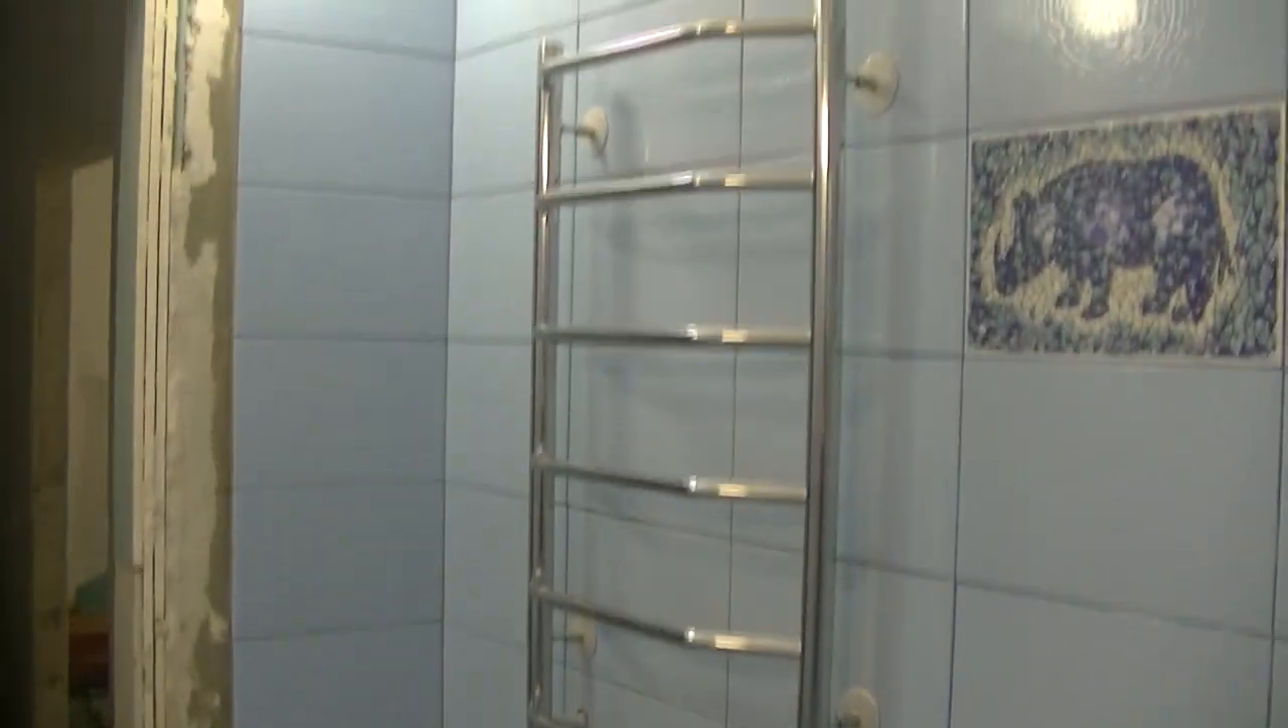Полотенцесушитель окончательно установлен. Осталось только здесь поставить декоративные заглушки.